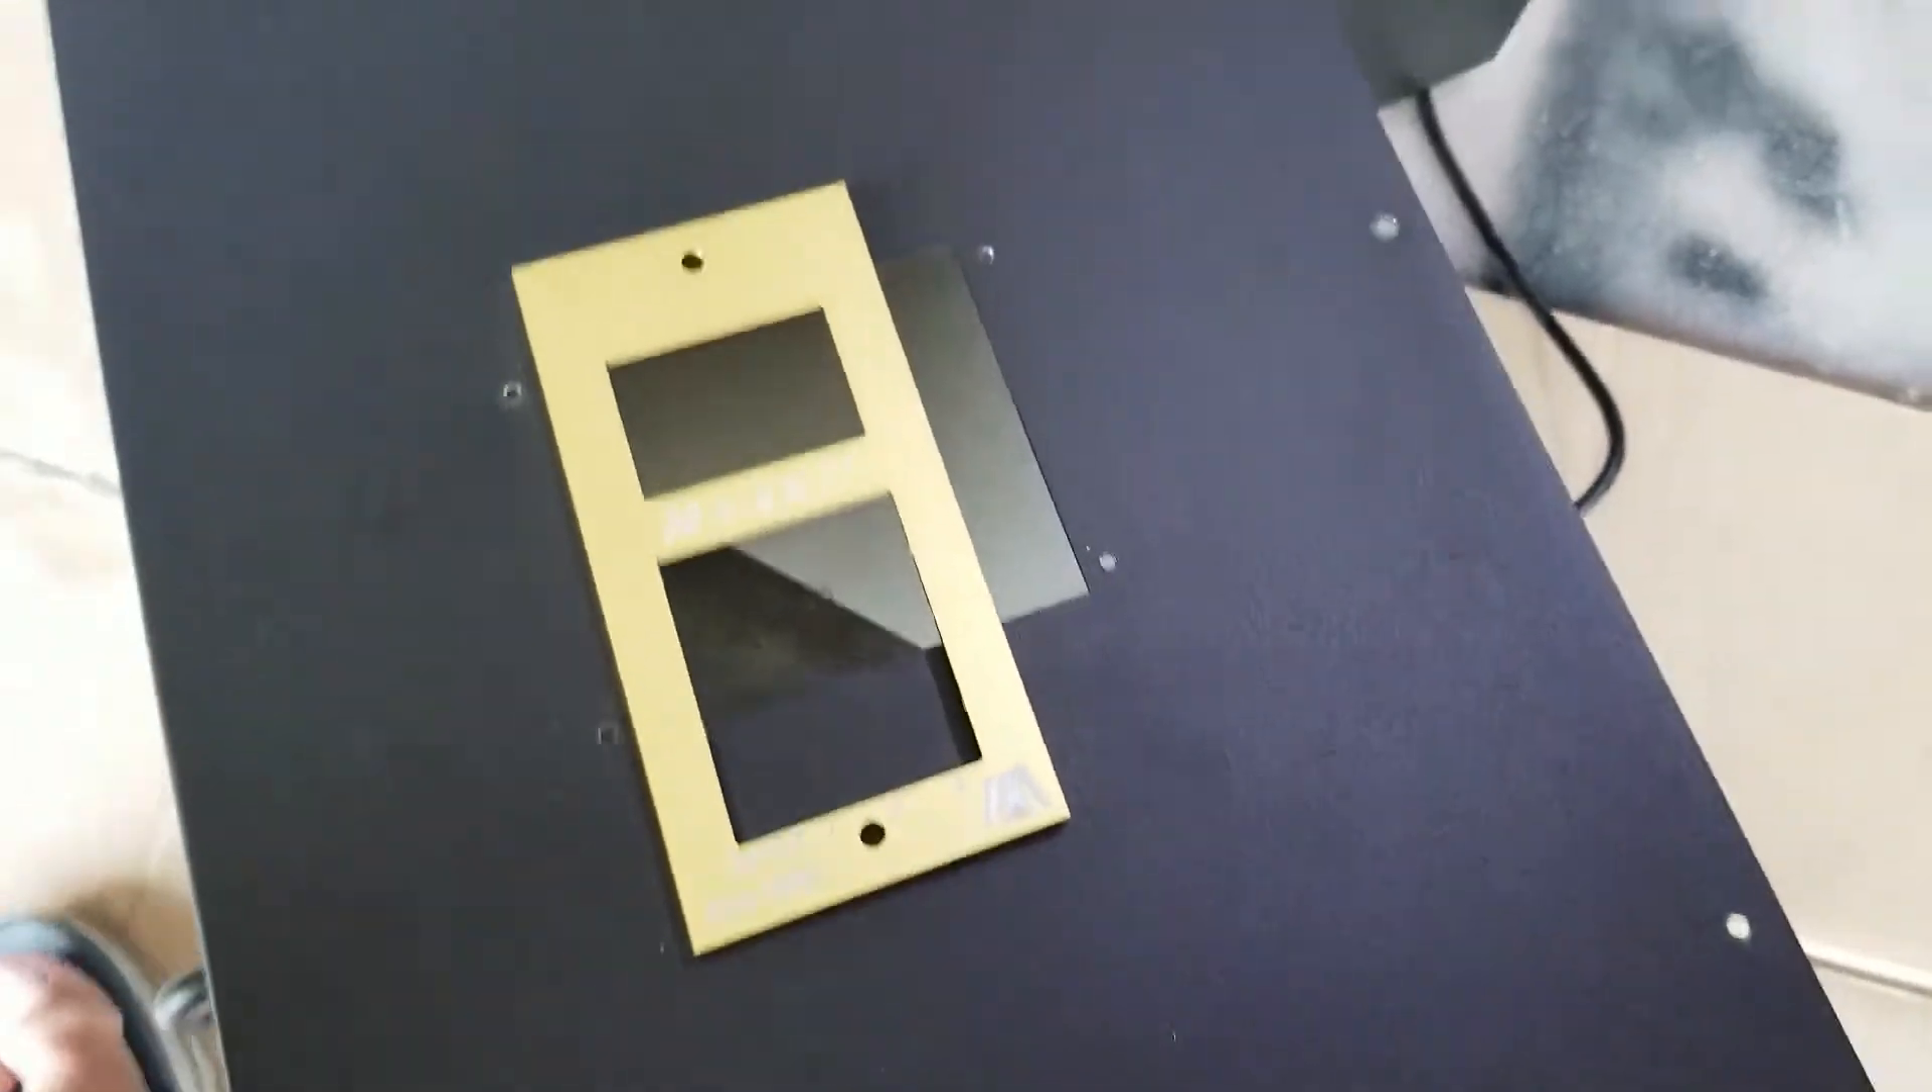So, I went ahead and just laid a faceplate on there.